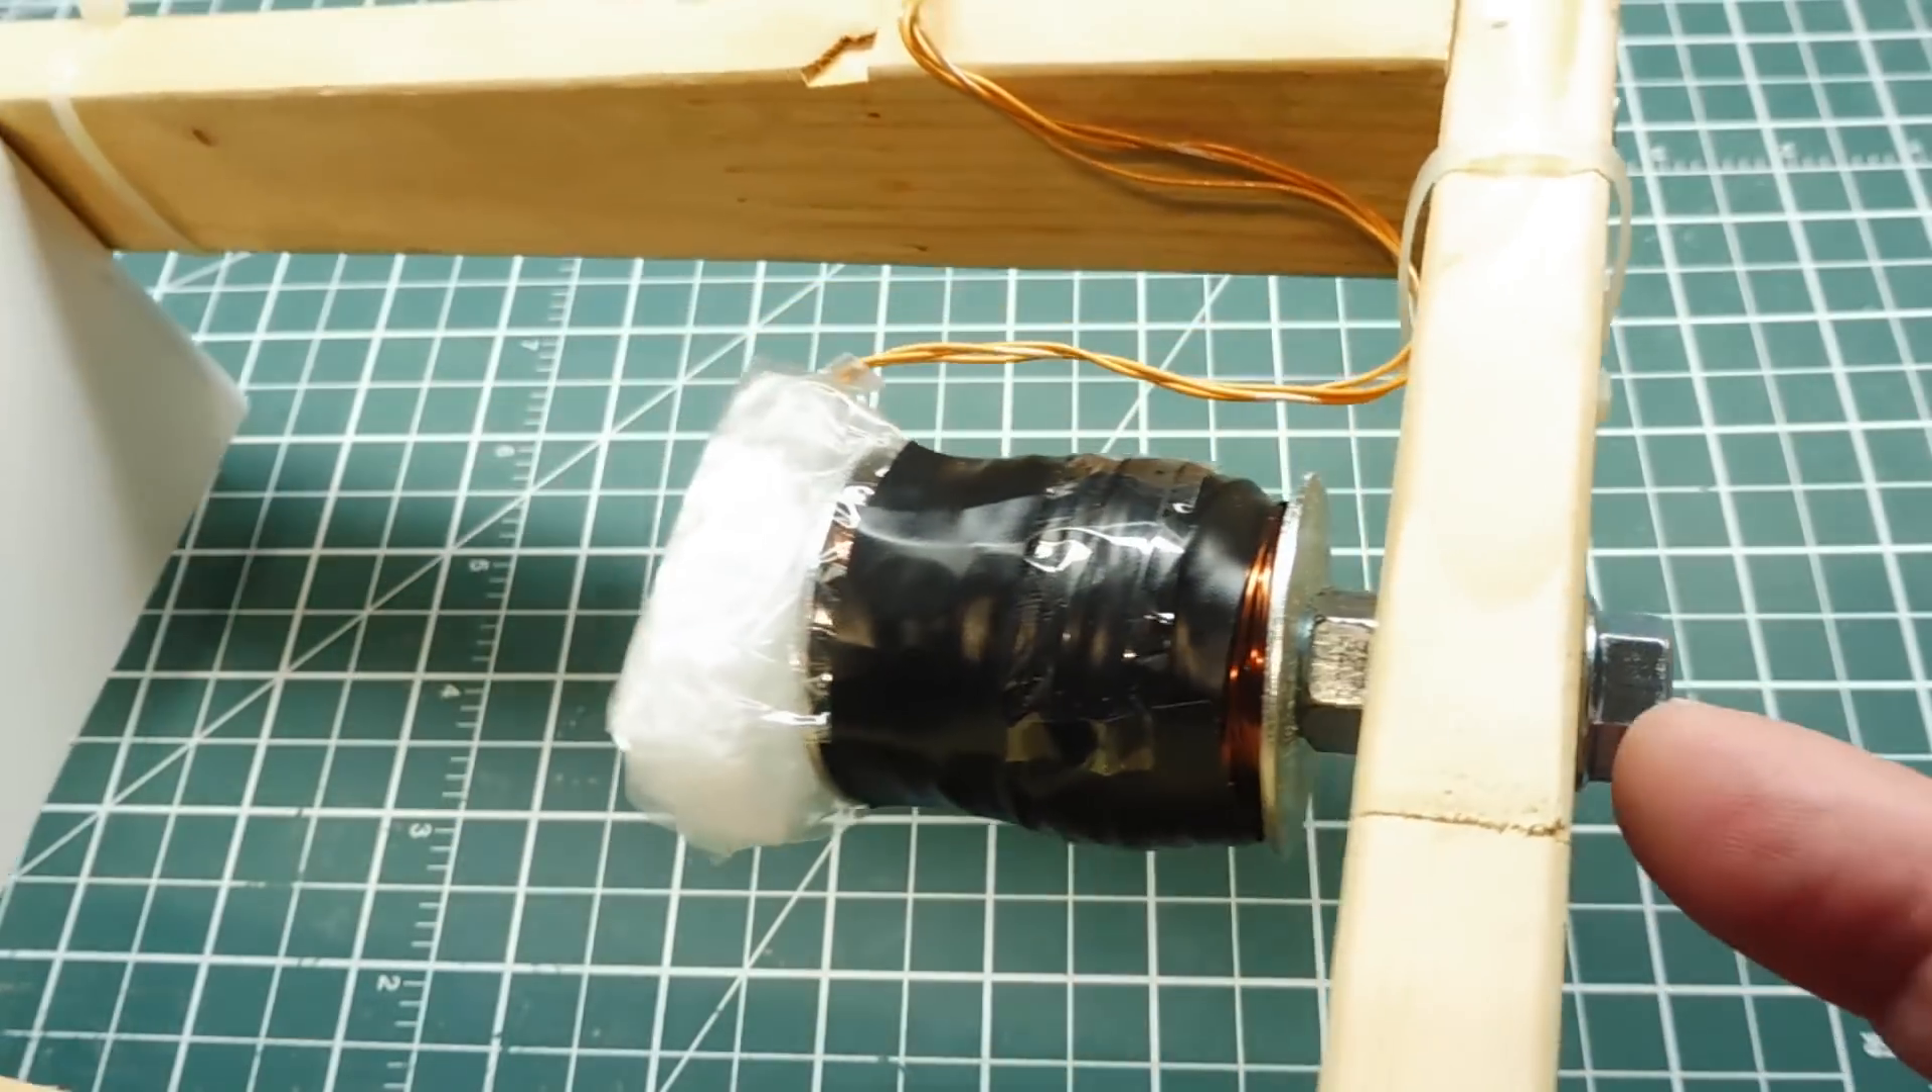I mounted my electromagnet on the frame, I just bolted it through the top with a nut.